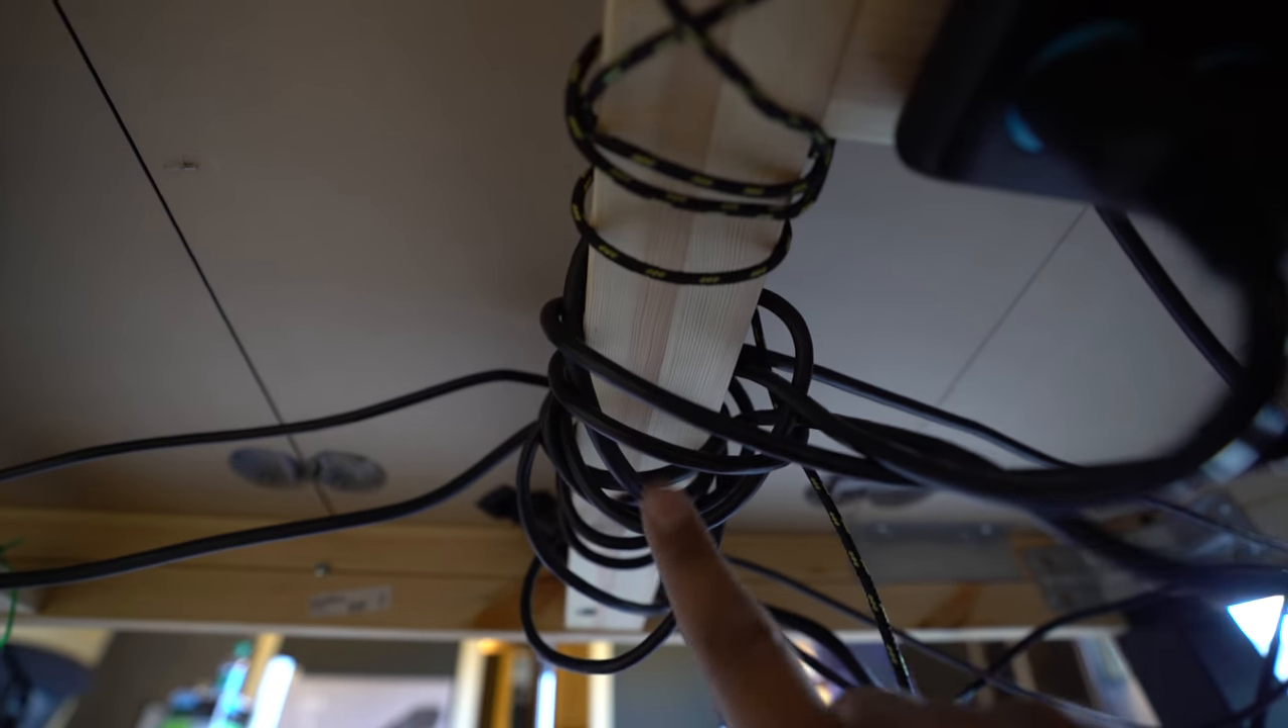I've wrapped some of the cords a couple of times around this beam.